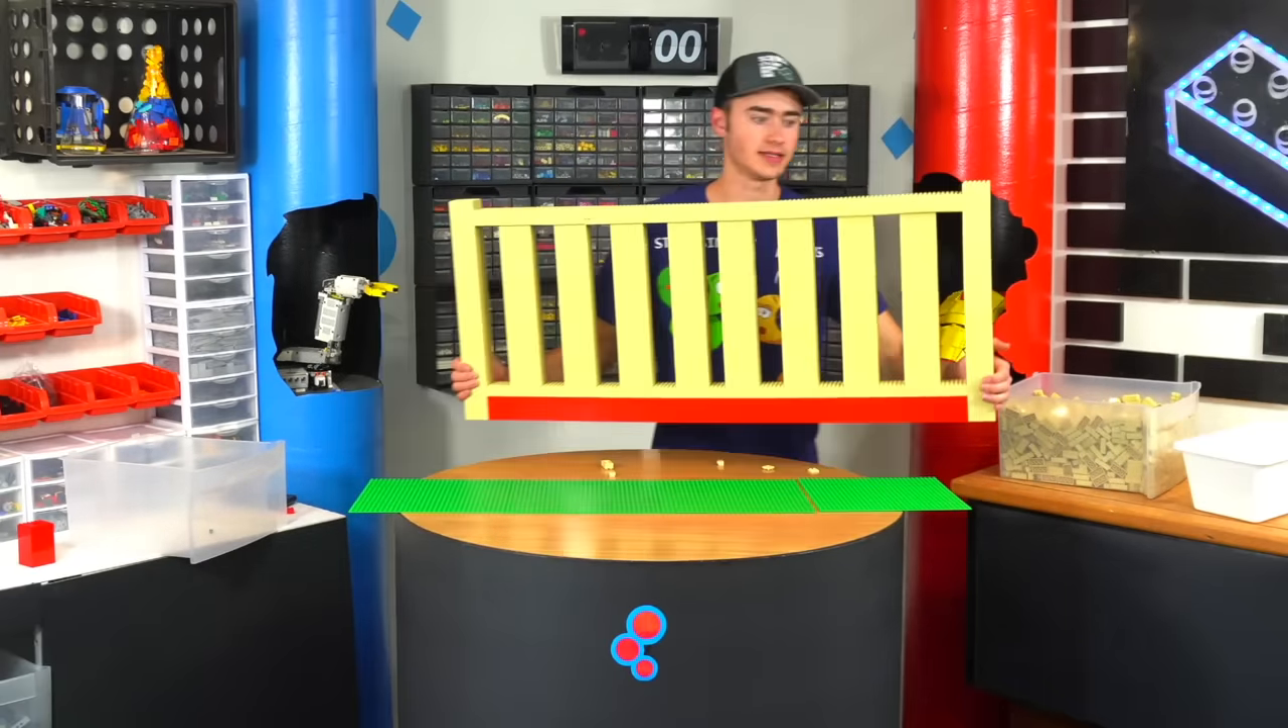Now as you can see, we also built a headrest for the bed.